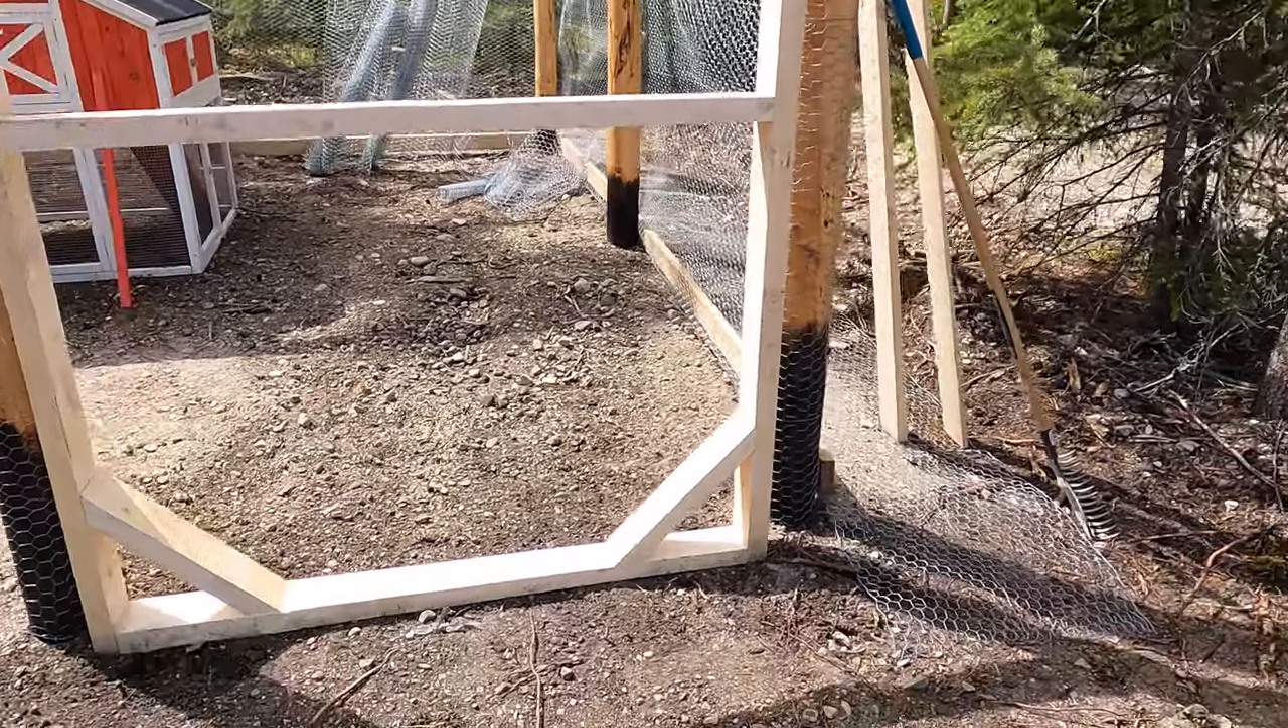Today we're just framing up the door for the chicken coop, so I had a few tools out here and got the door framed in and ready to go. It just needs some hardware now and then the chicken wire over the front.